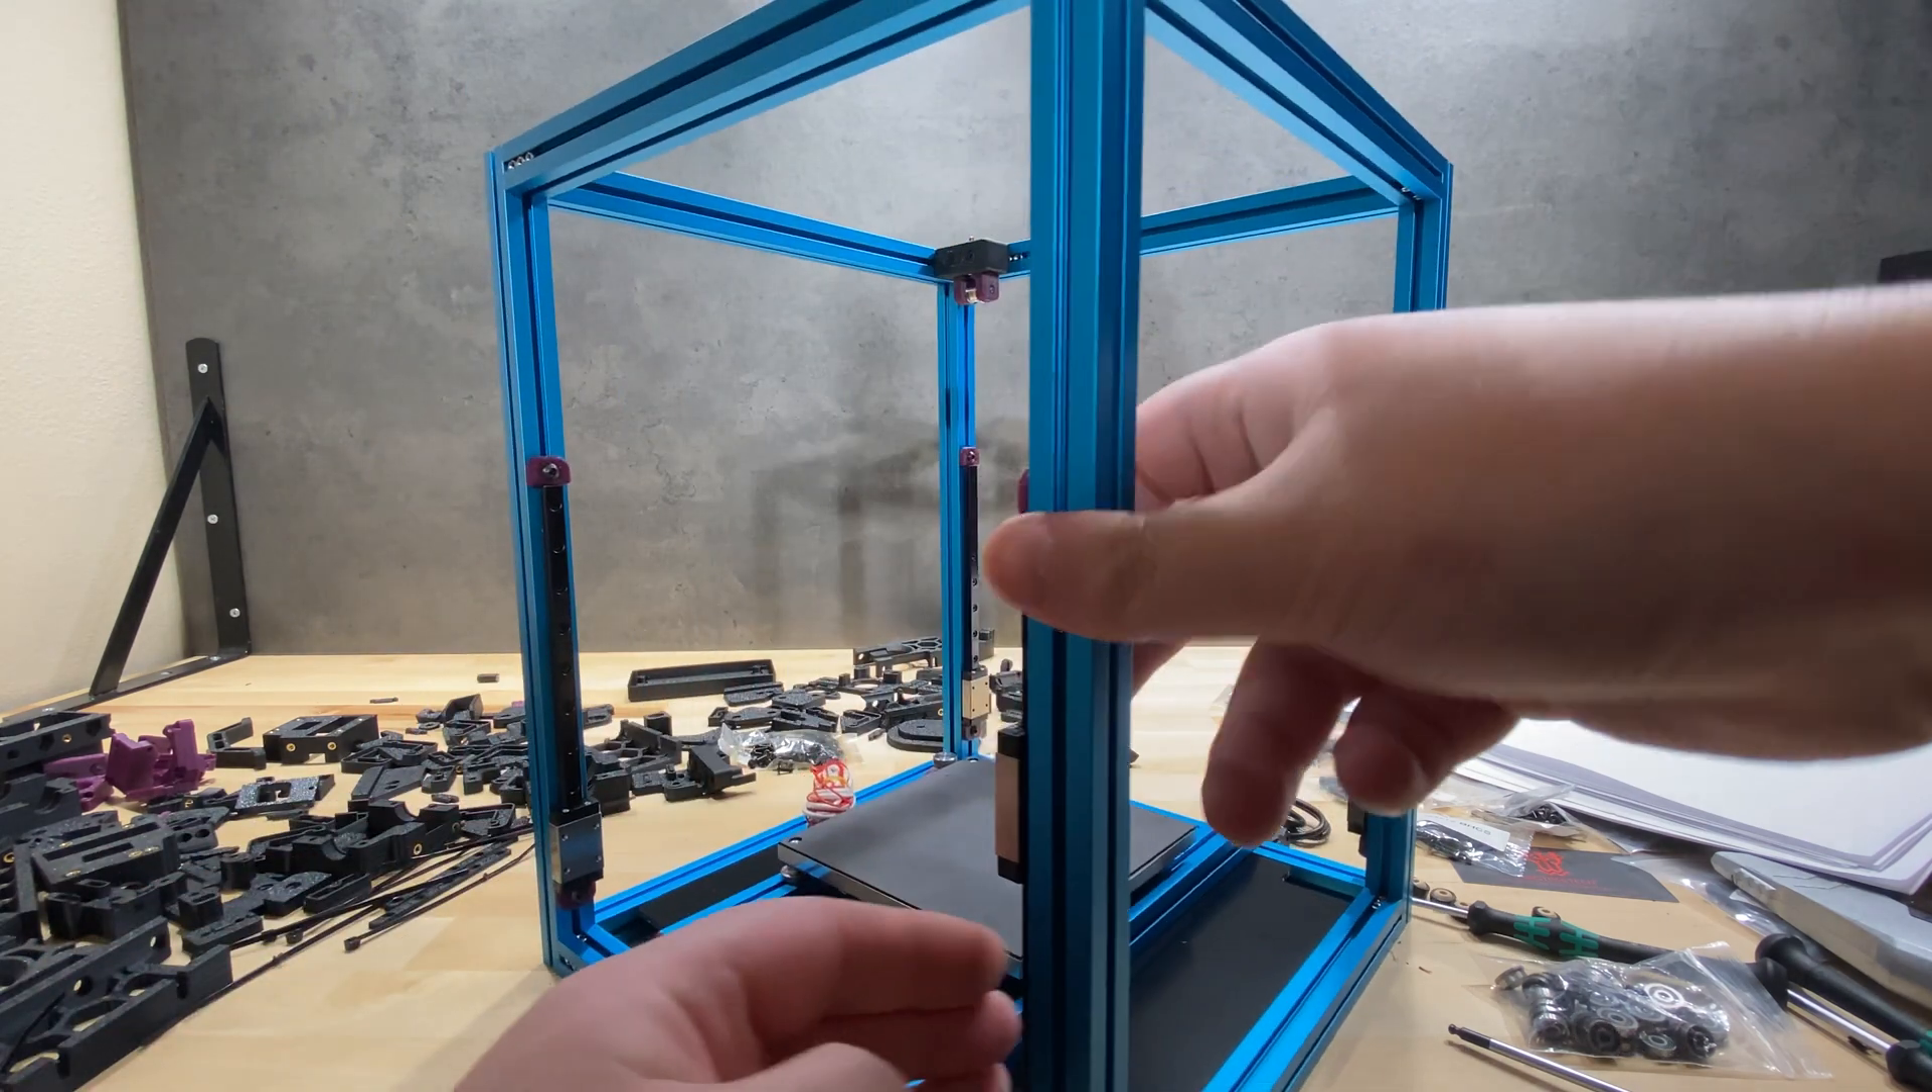As you can see the frame is assembled.